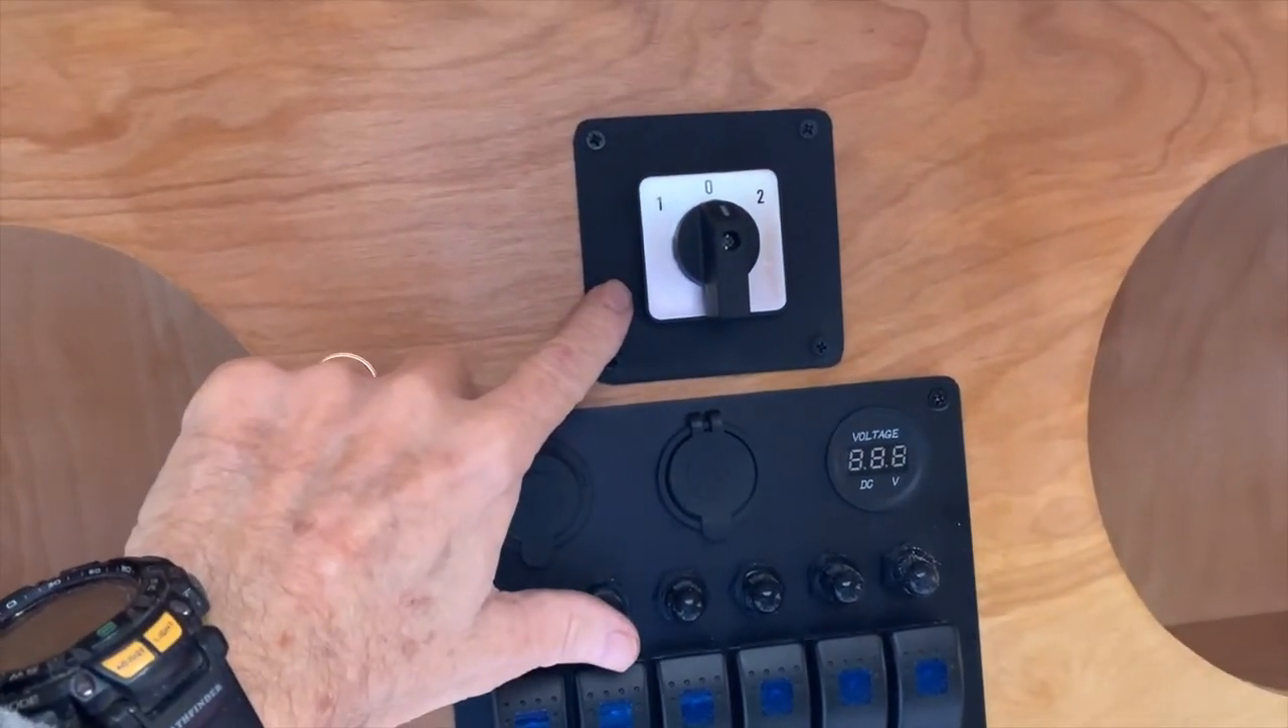I've got my panel switch panel and my uh main dc and secondary dc switch installed and uh i mean this looks nice.